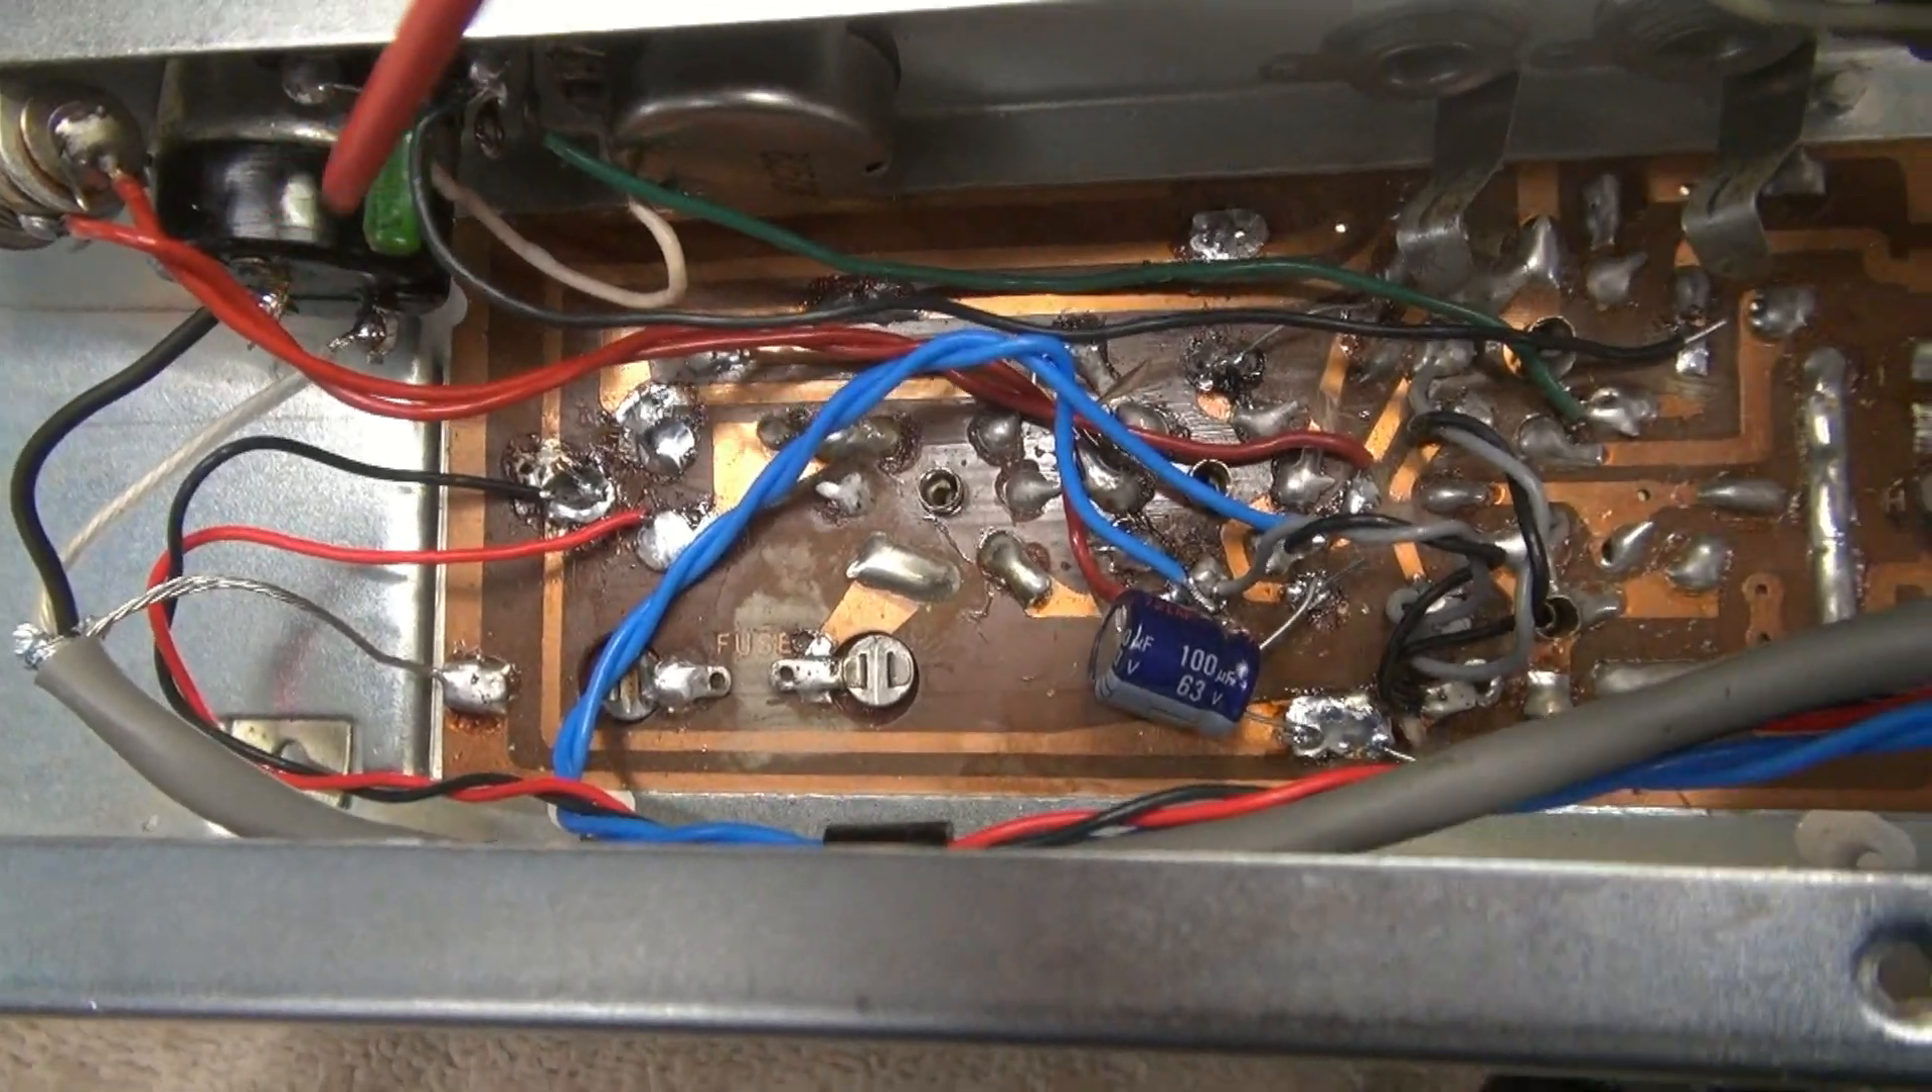You can see your new filament wires in here. Twisted.